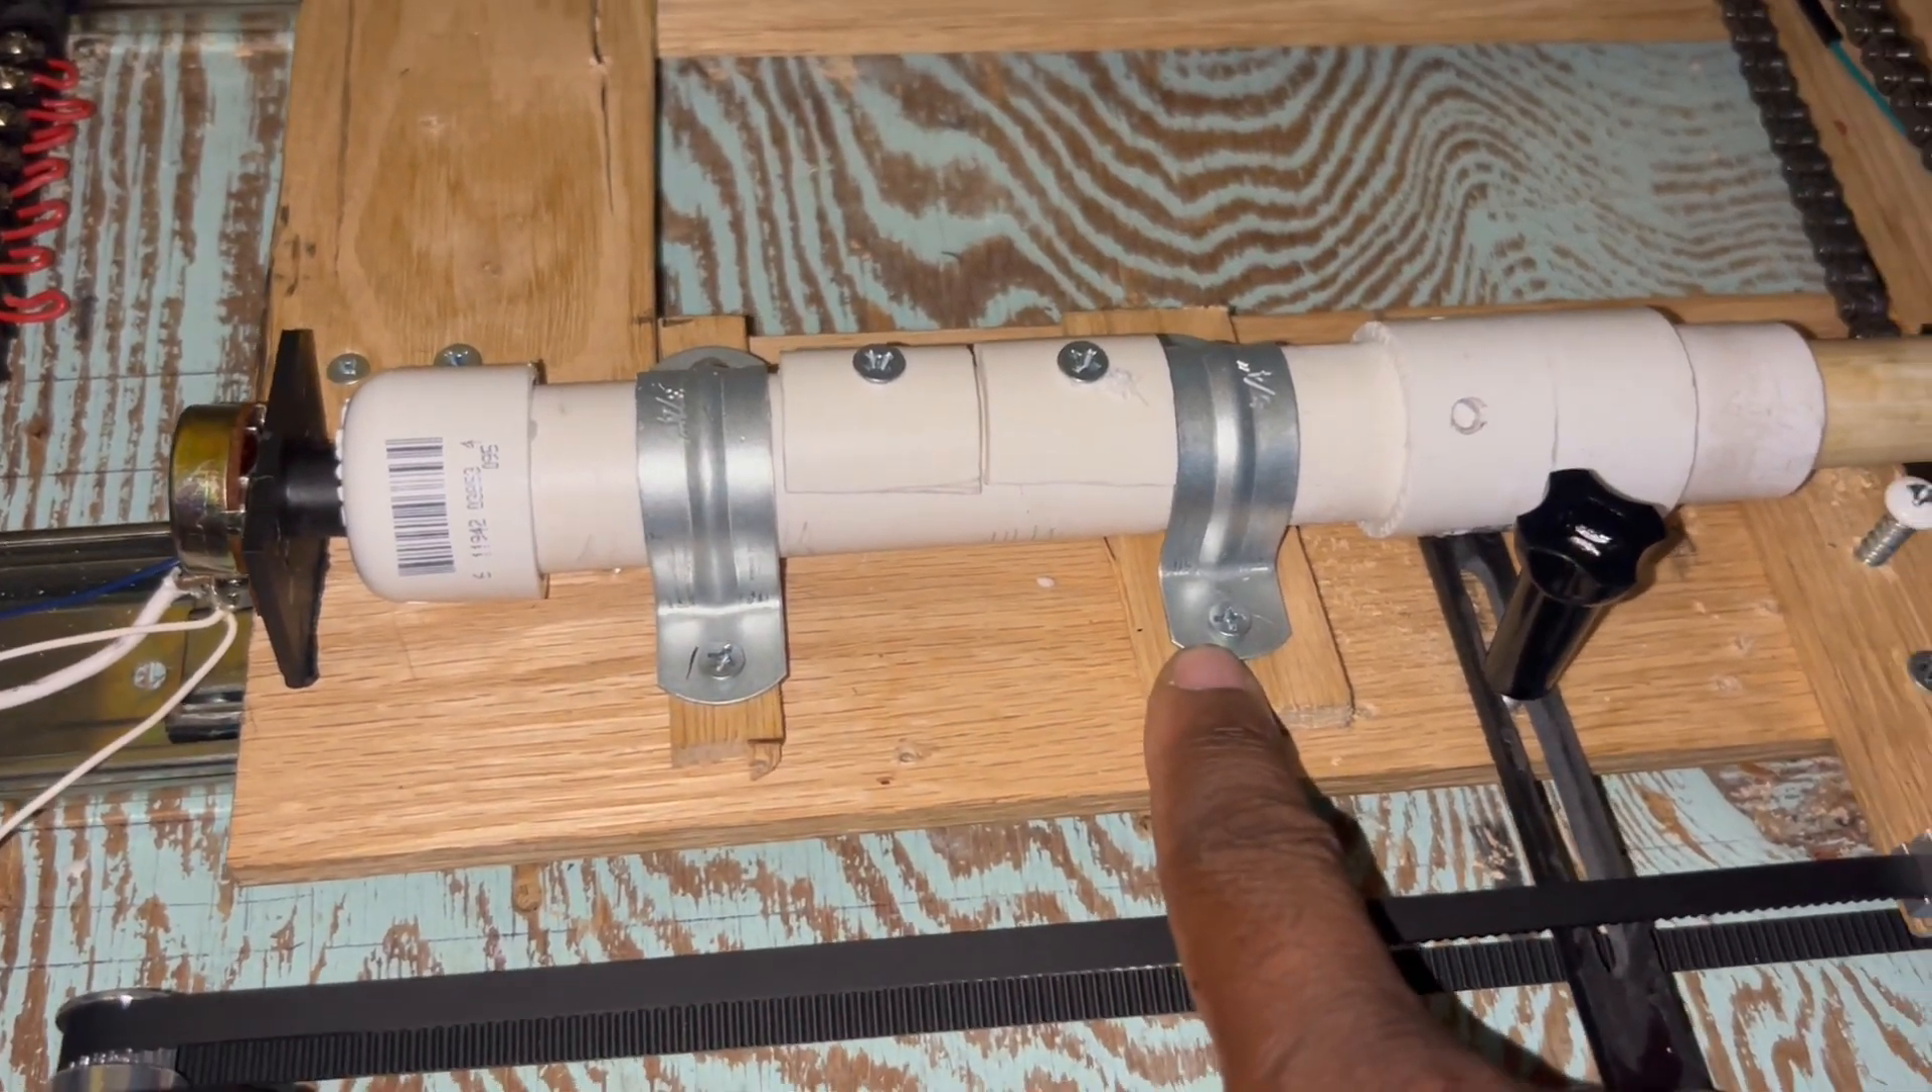Here we have just some pieces of PVC pipe that I've cut out and I've put in here in place so that the yoke mechanism doesn't slide back and forth so it stays put.